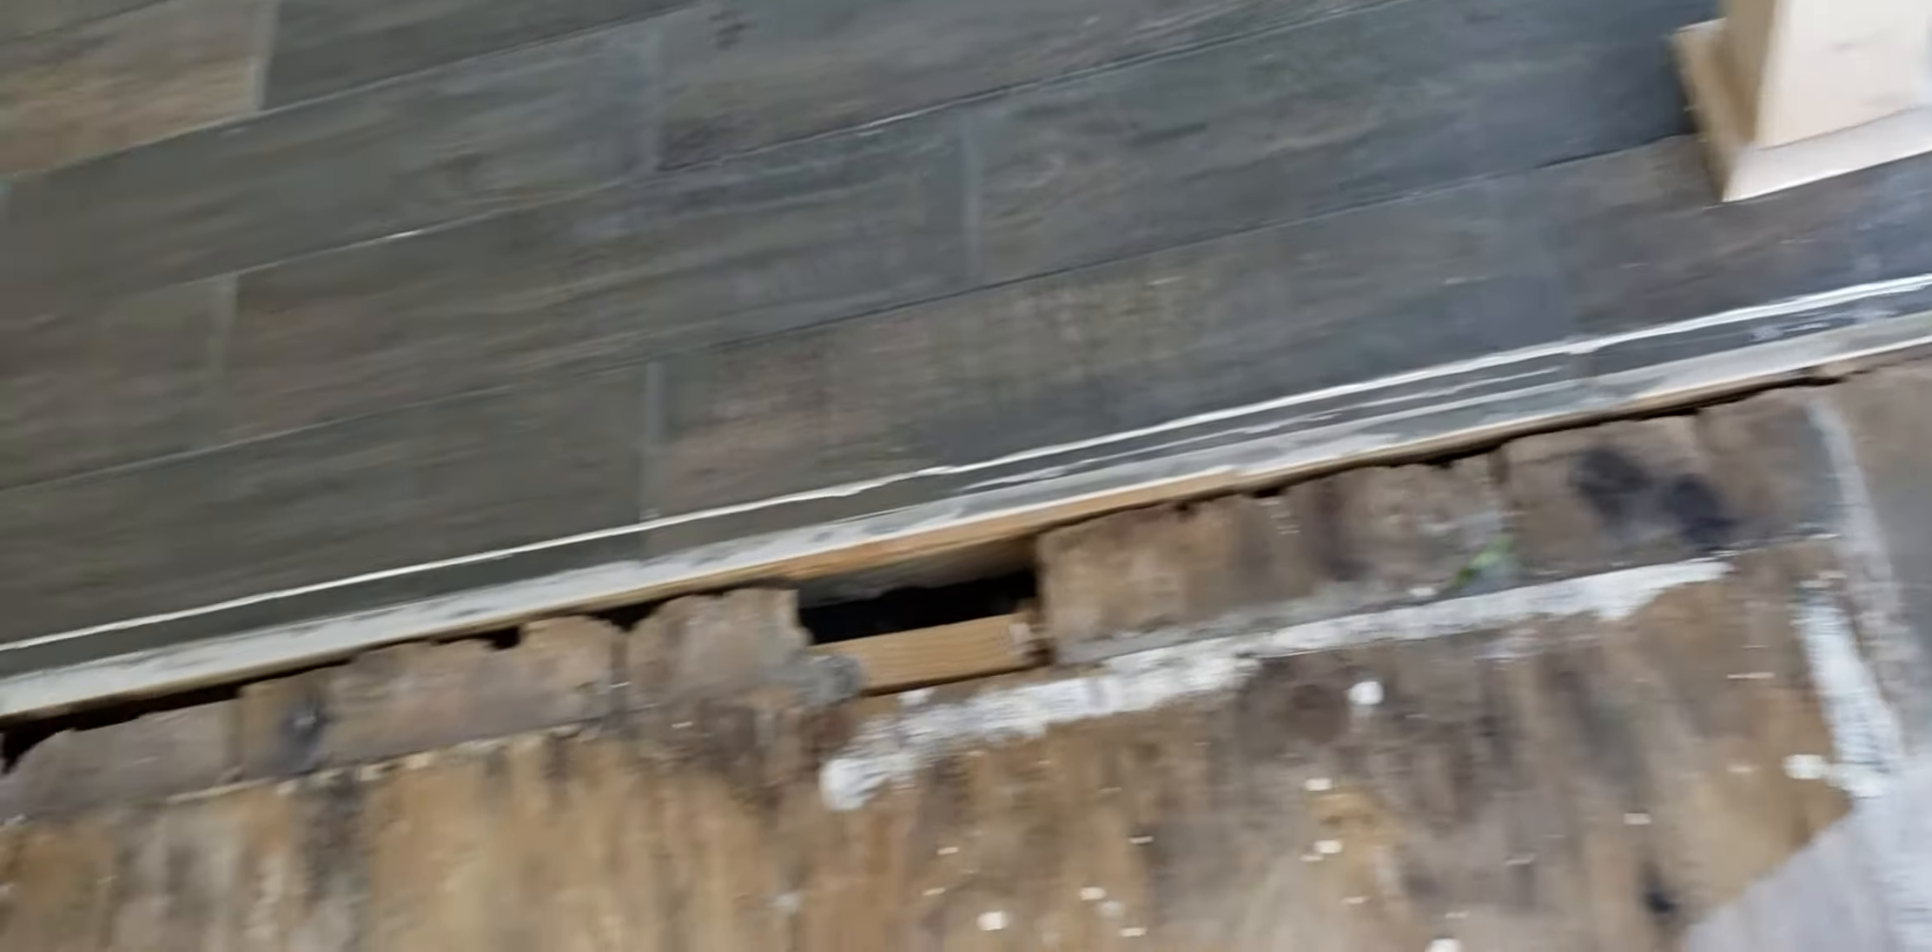You have this gap on the deck right here.